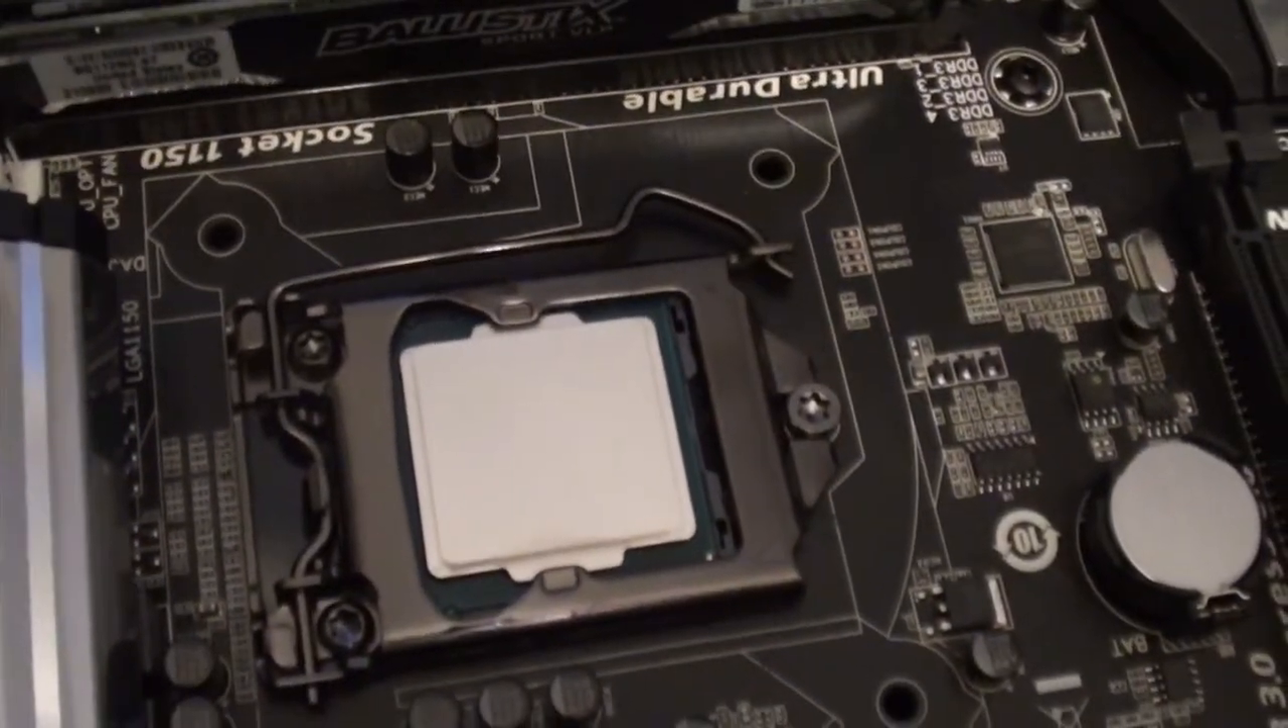The CPU is socketed in there.